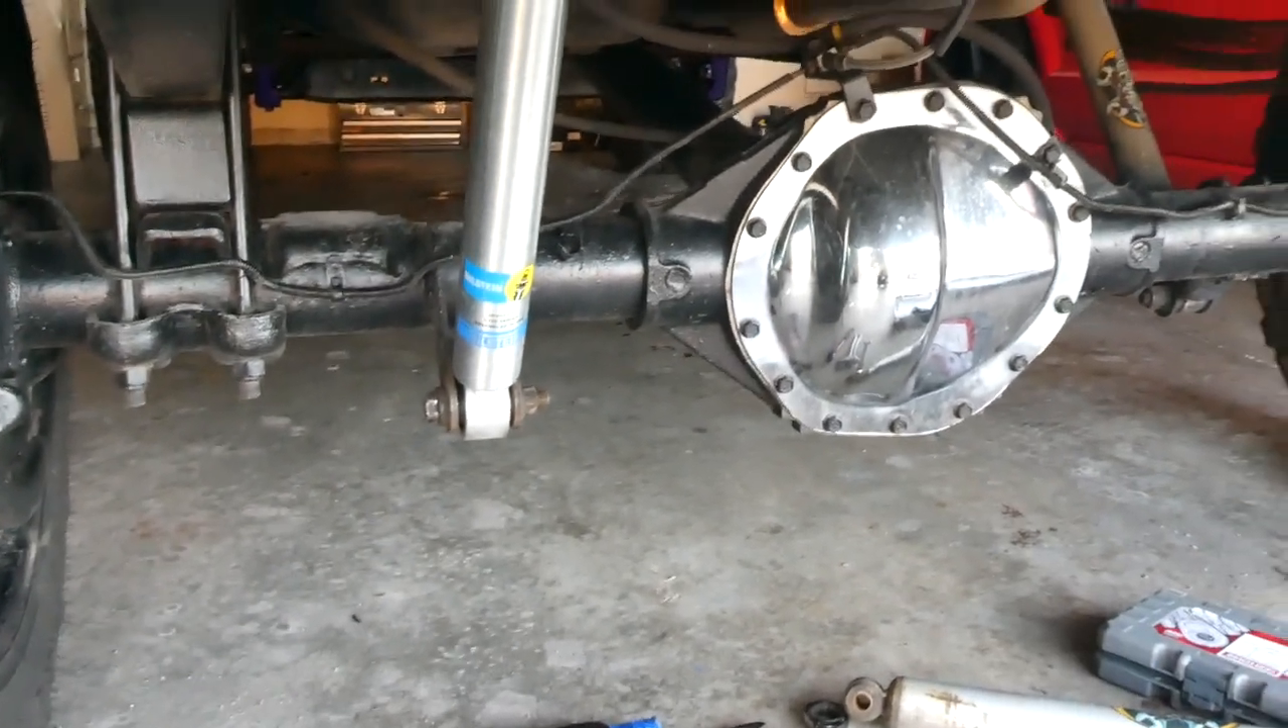And we've got the shock in place.